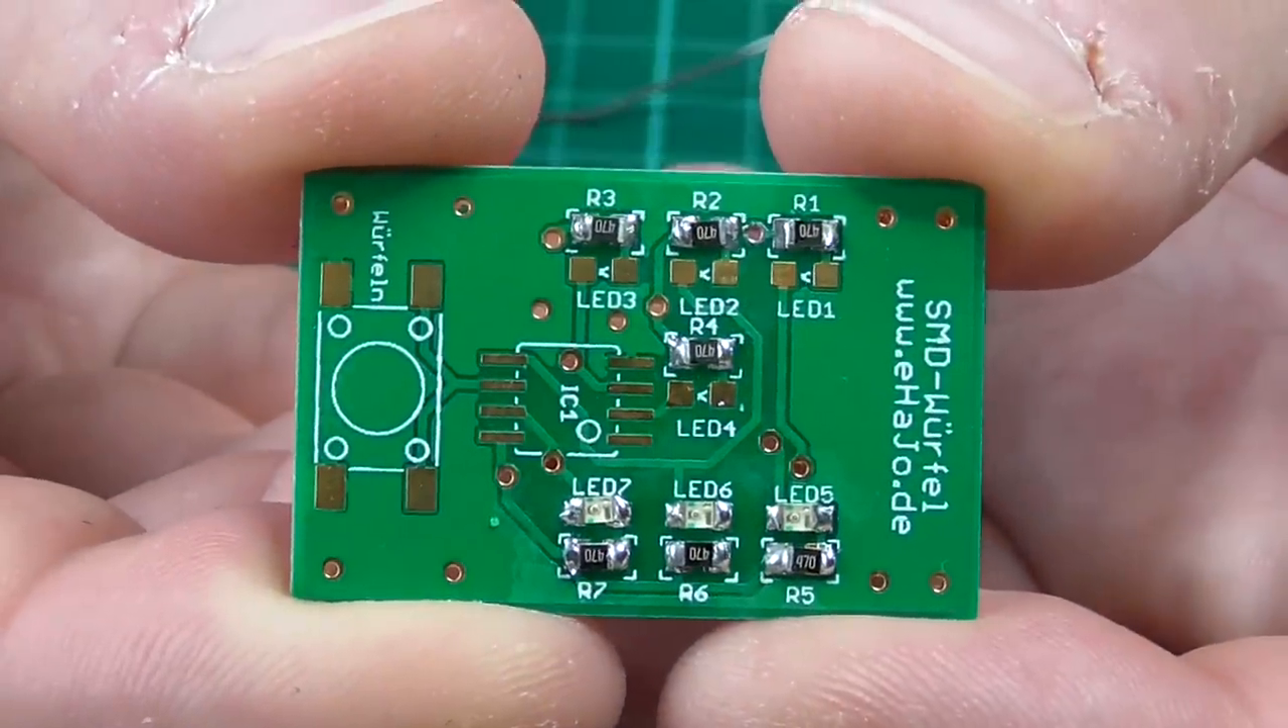Die untere LED-Reihe ist schon mal dran. Jetzt kommt die obere.